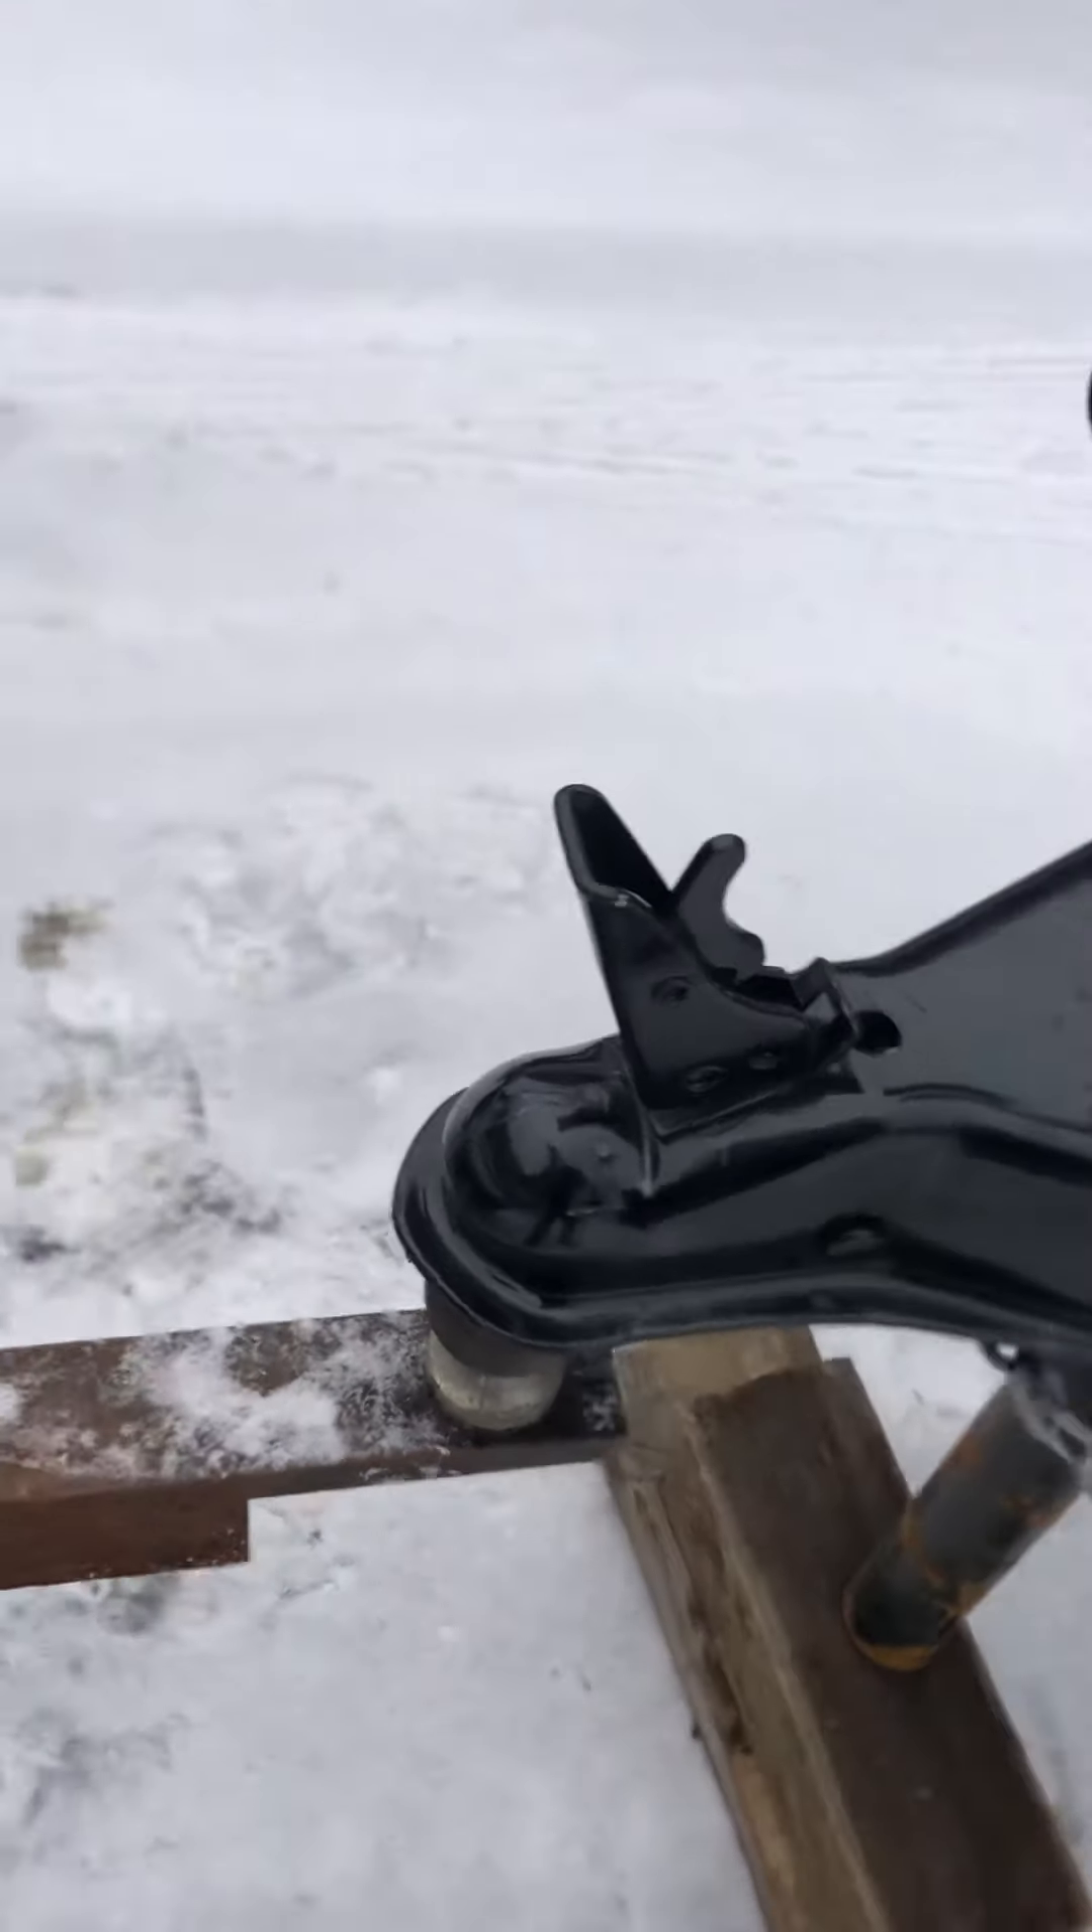Got the ball under the tongue right here.